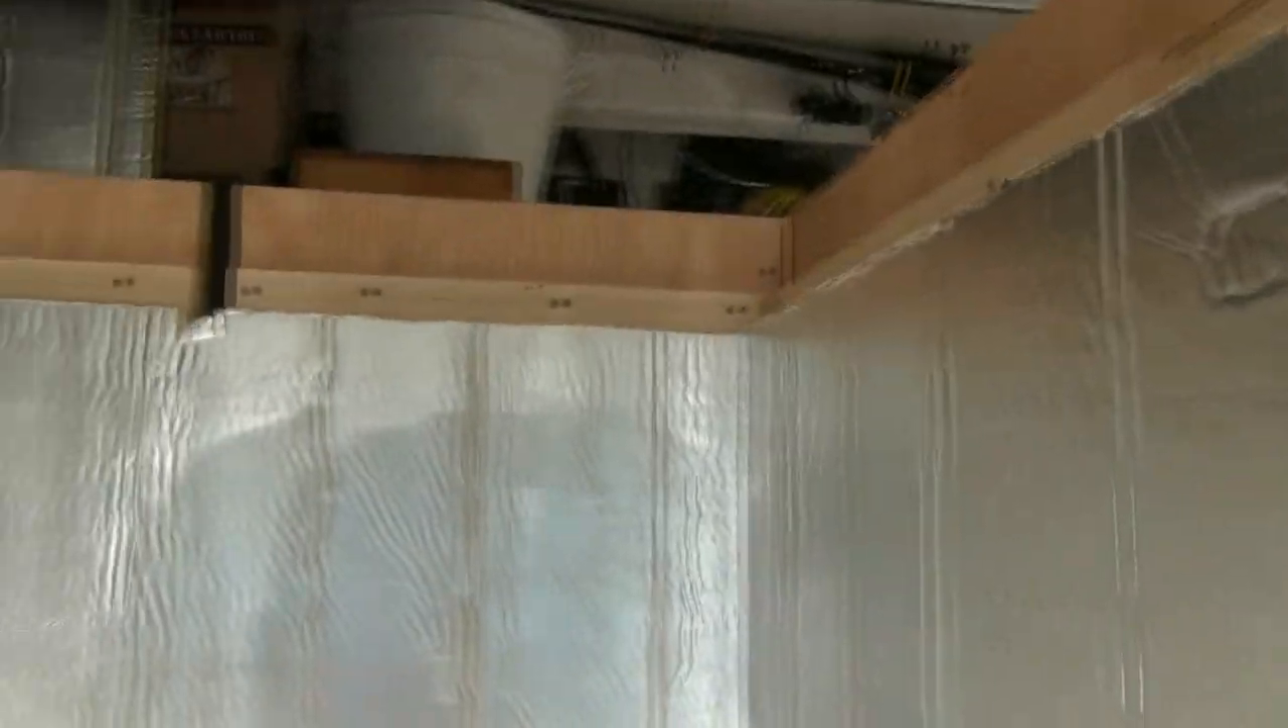We've got the insides, the insulation, all glued into place.